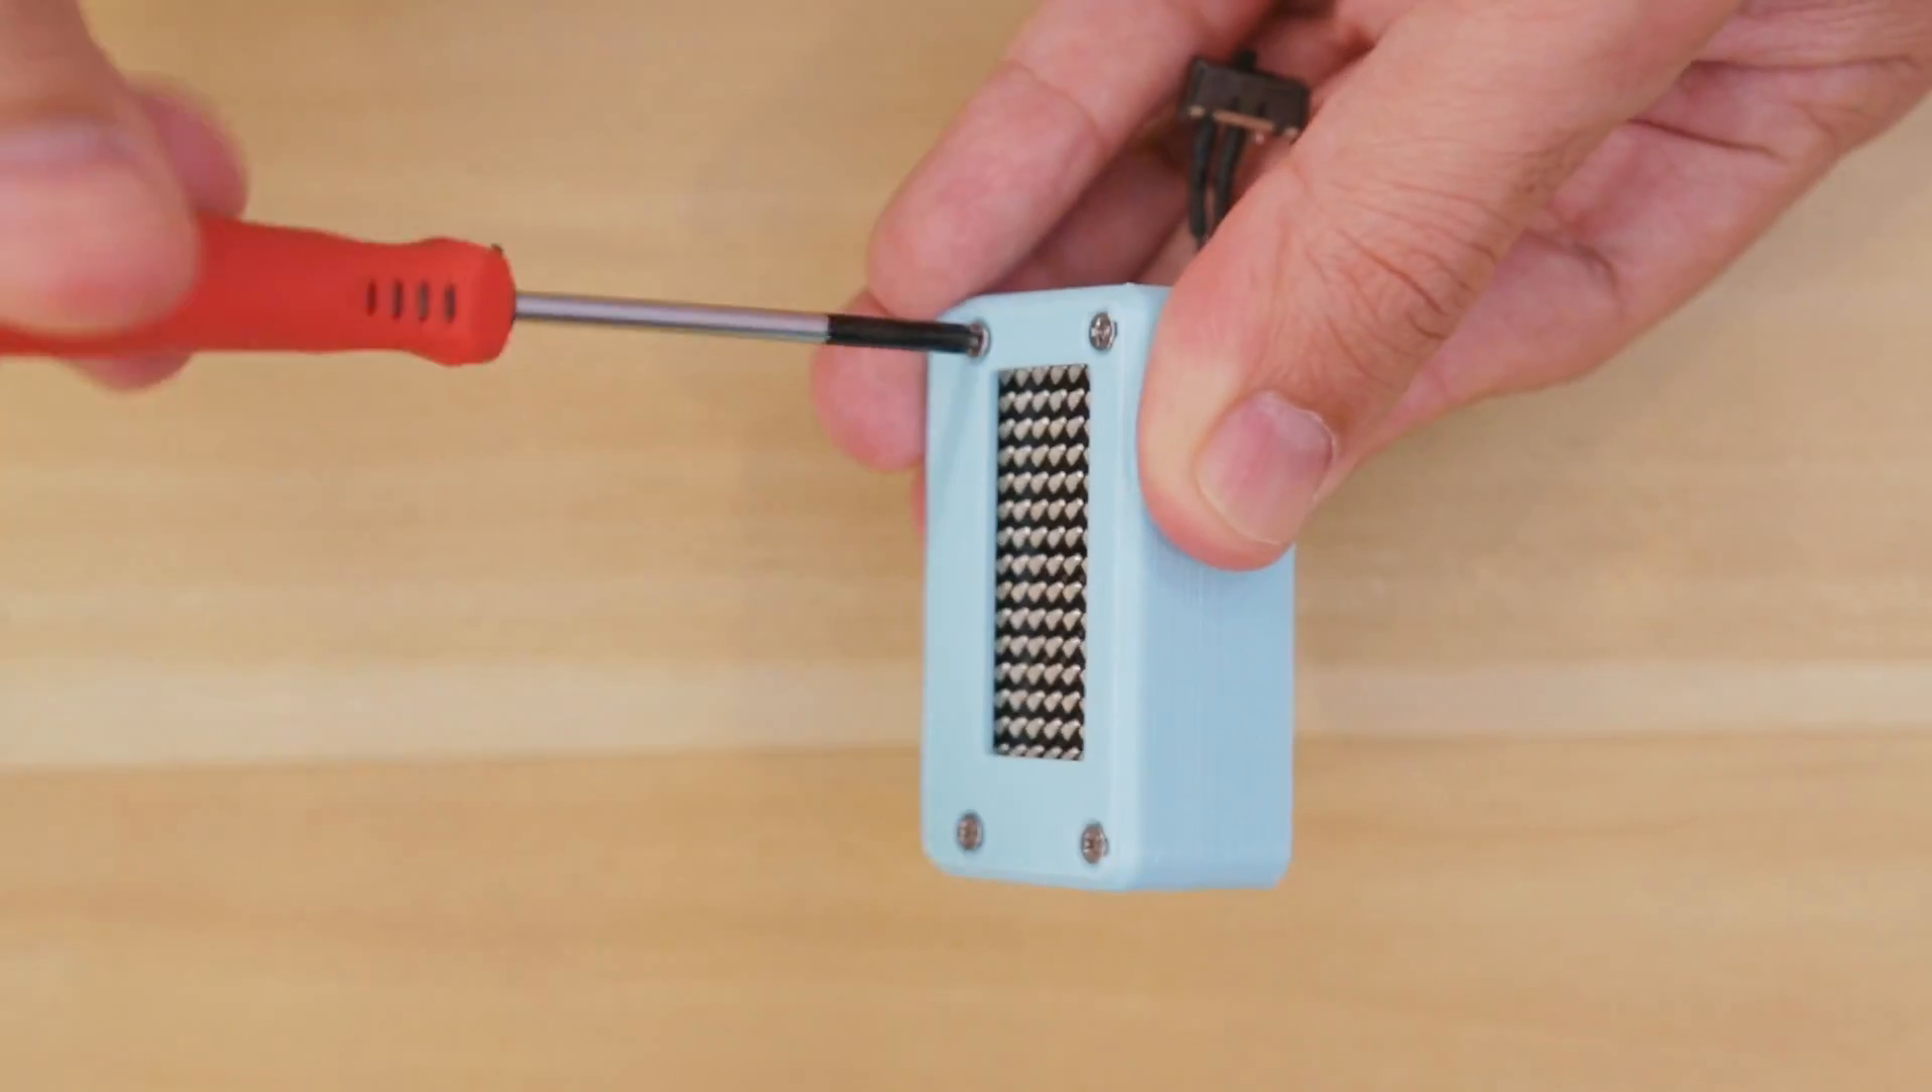This circuit sandwich is fitted inside the enclosure and secured with additional machine screws.